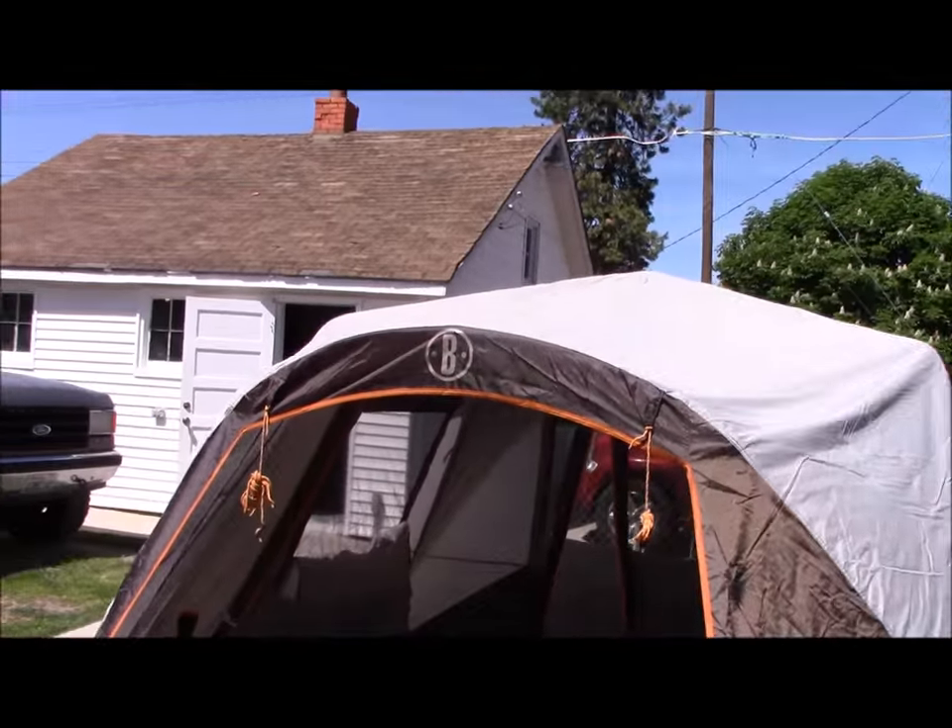Yep, so finally got the rainfly on.